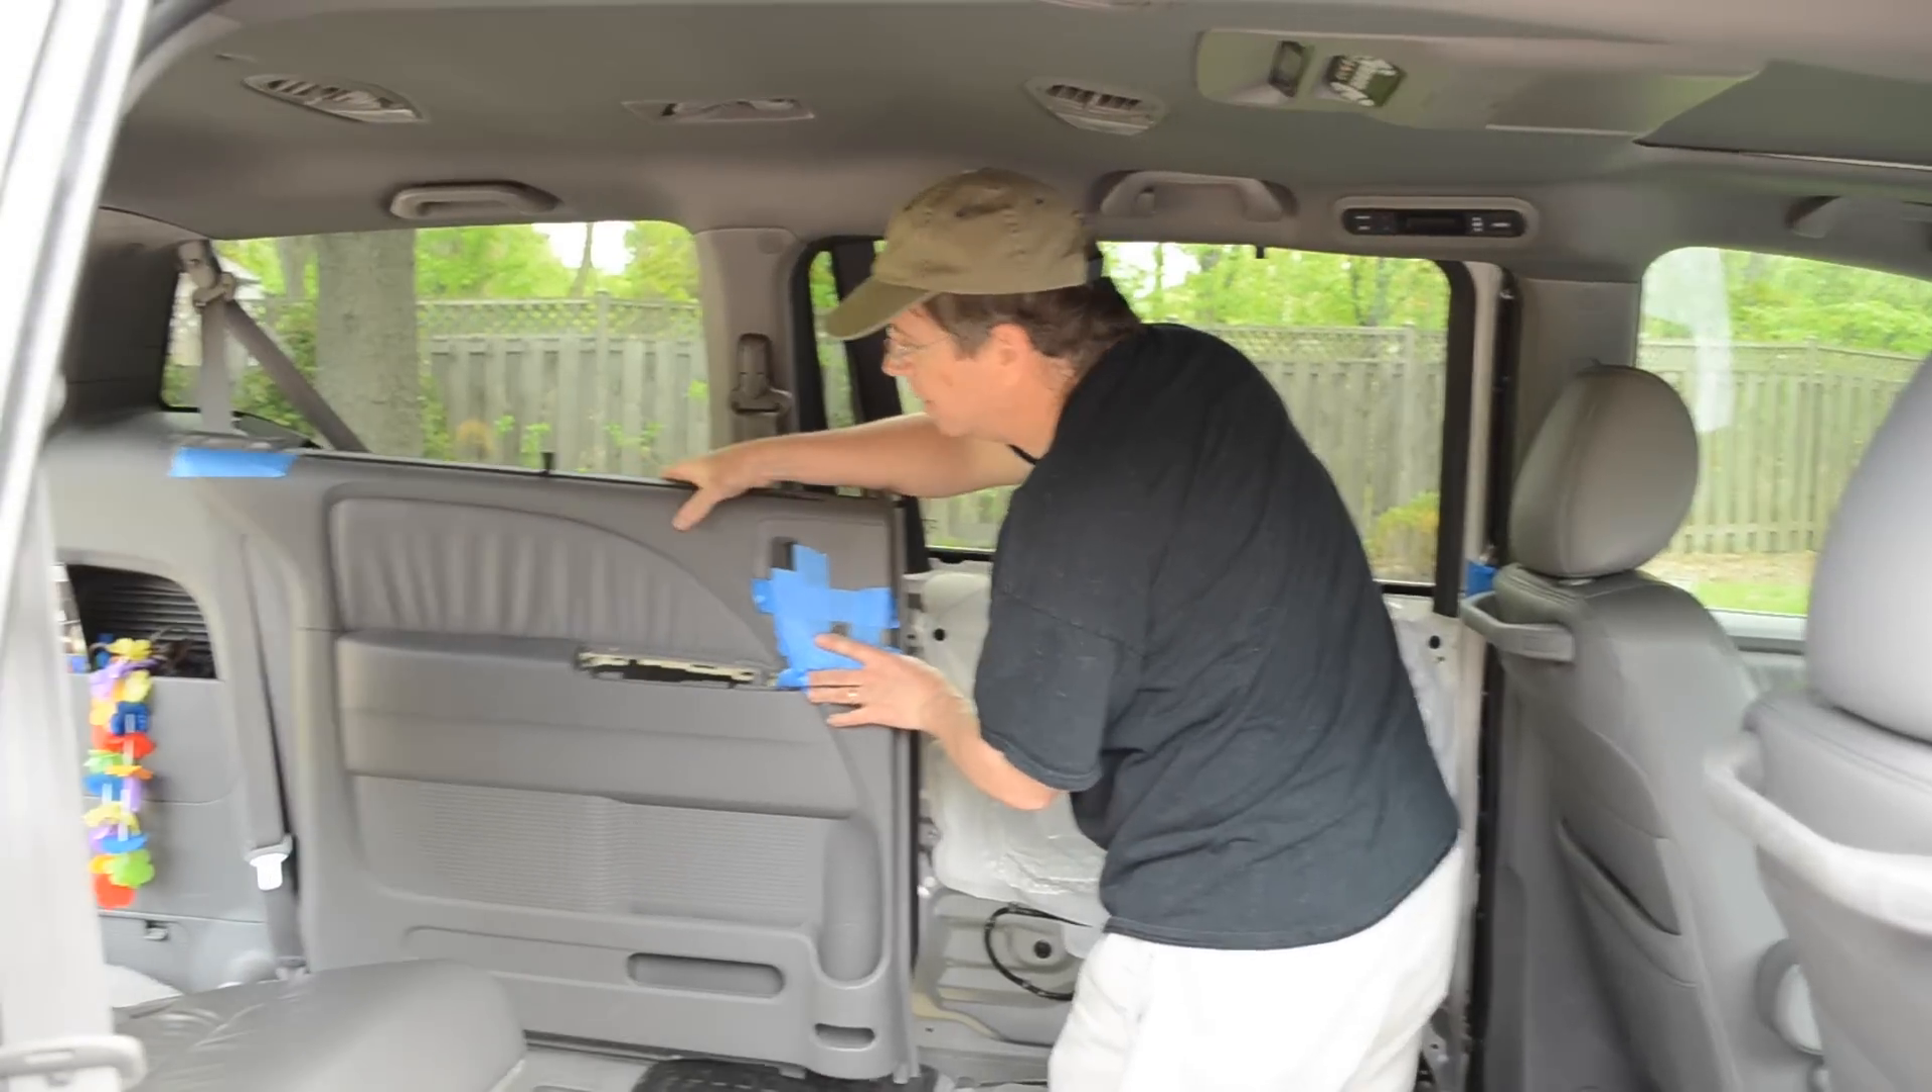The door panel is out, unscathed and not damaged.